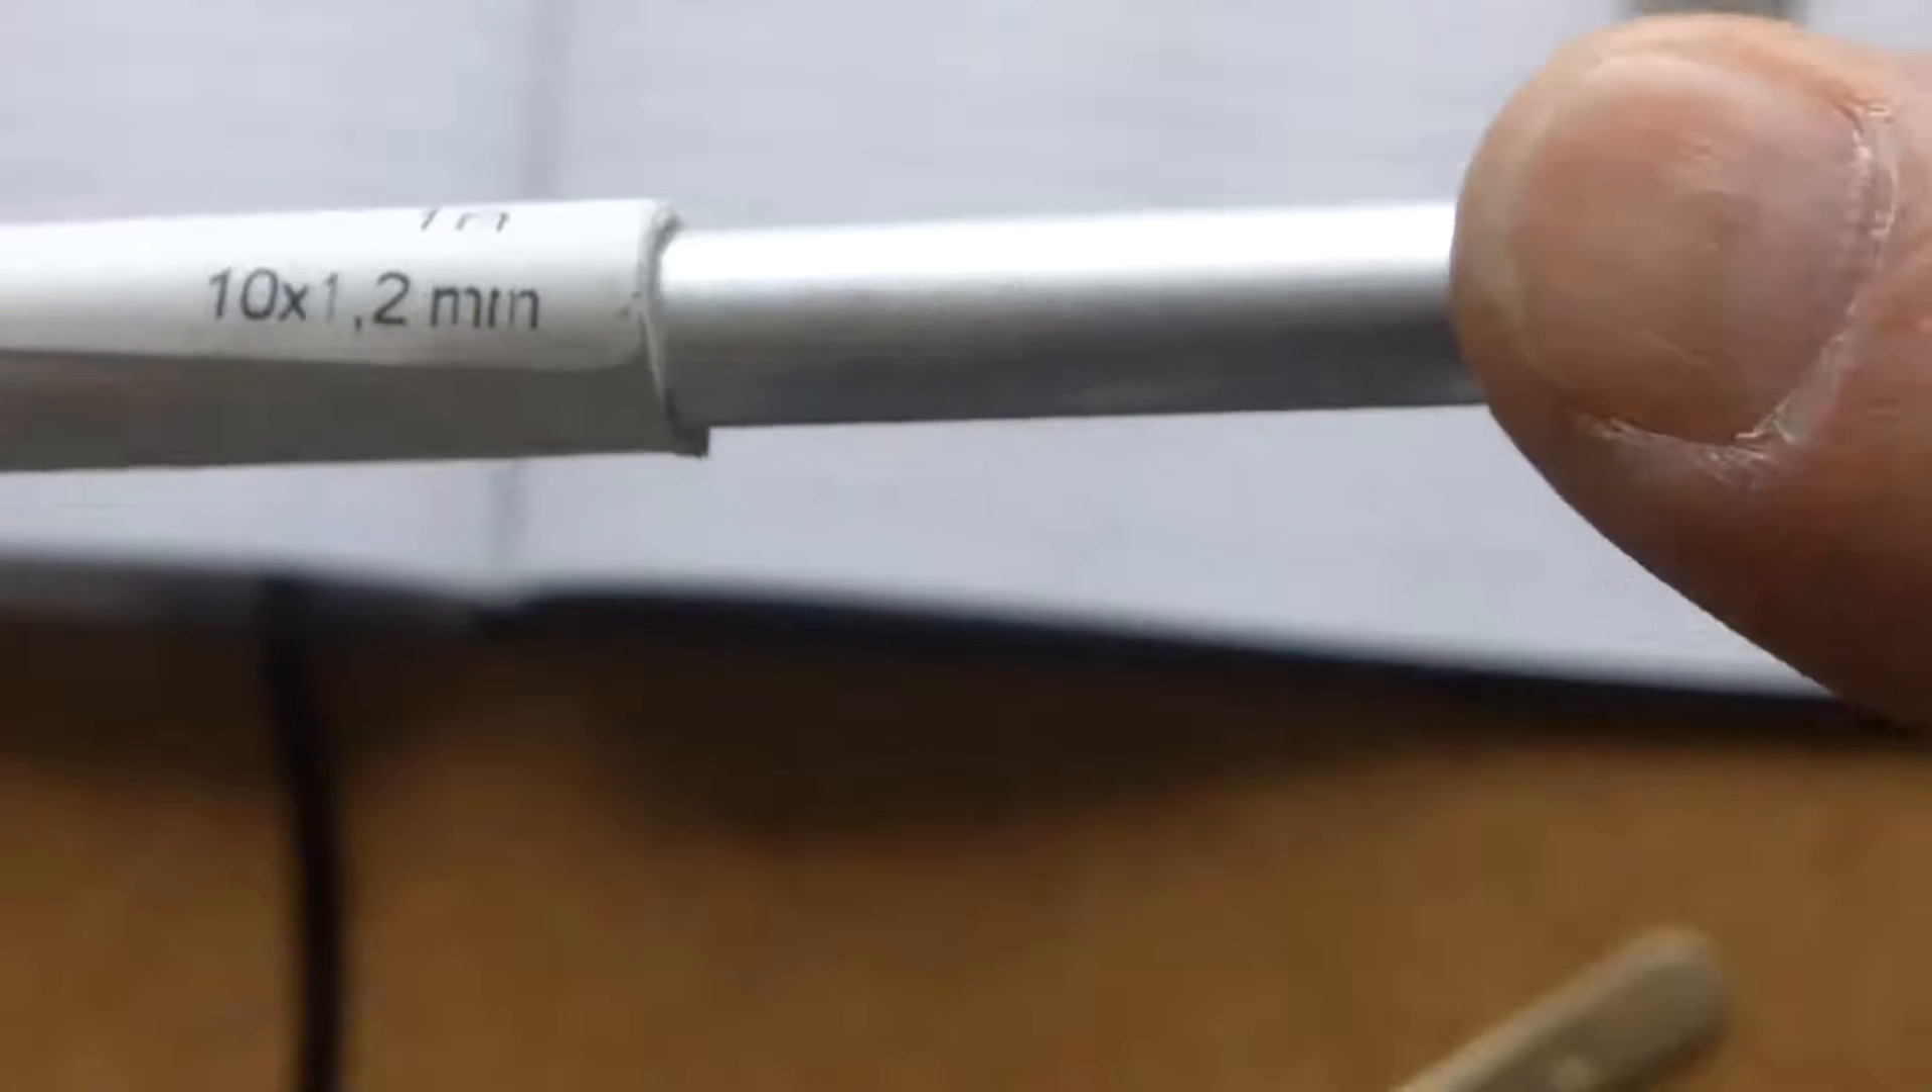These tubes nest together almost perfectly.